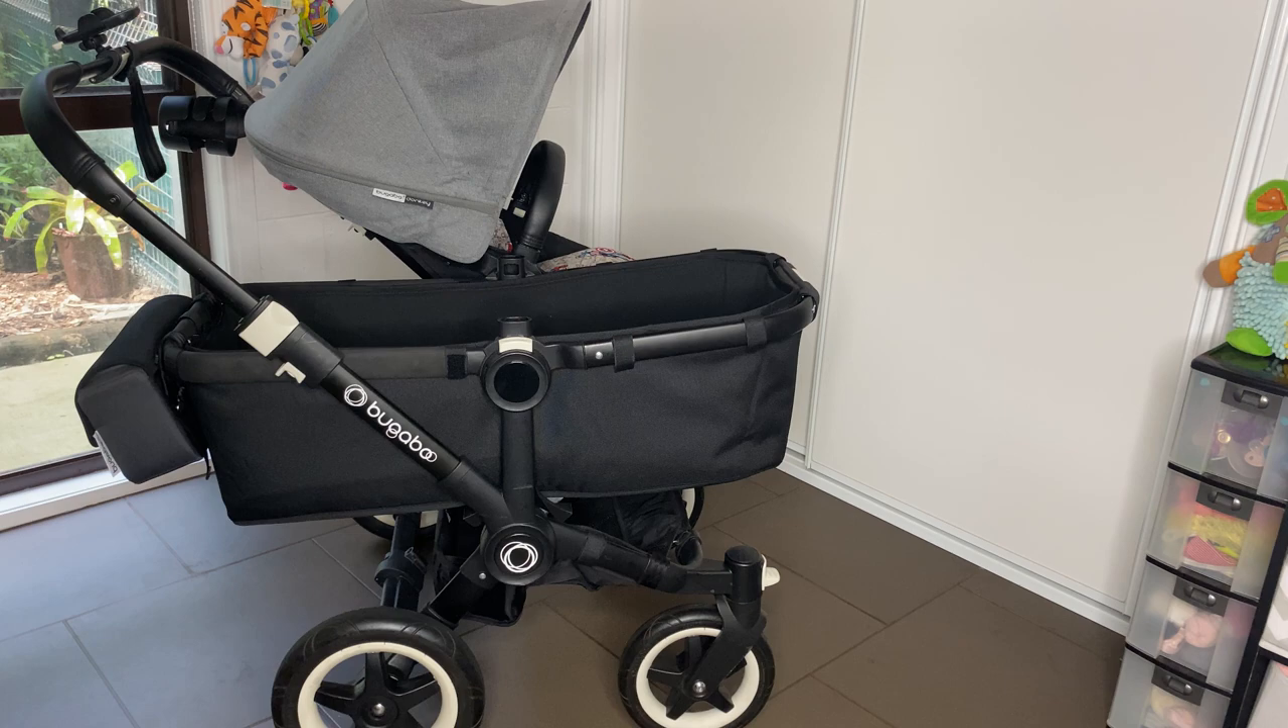So there is our bassinet fabric in position in place and we're going to add our hood back on.